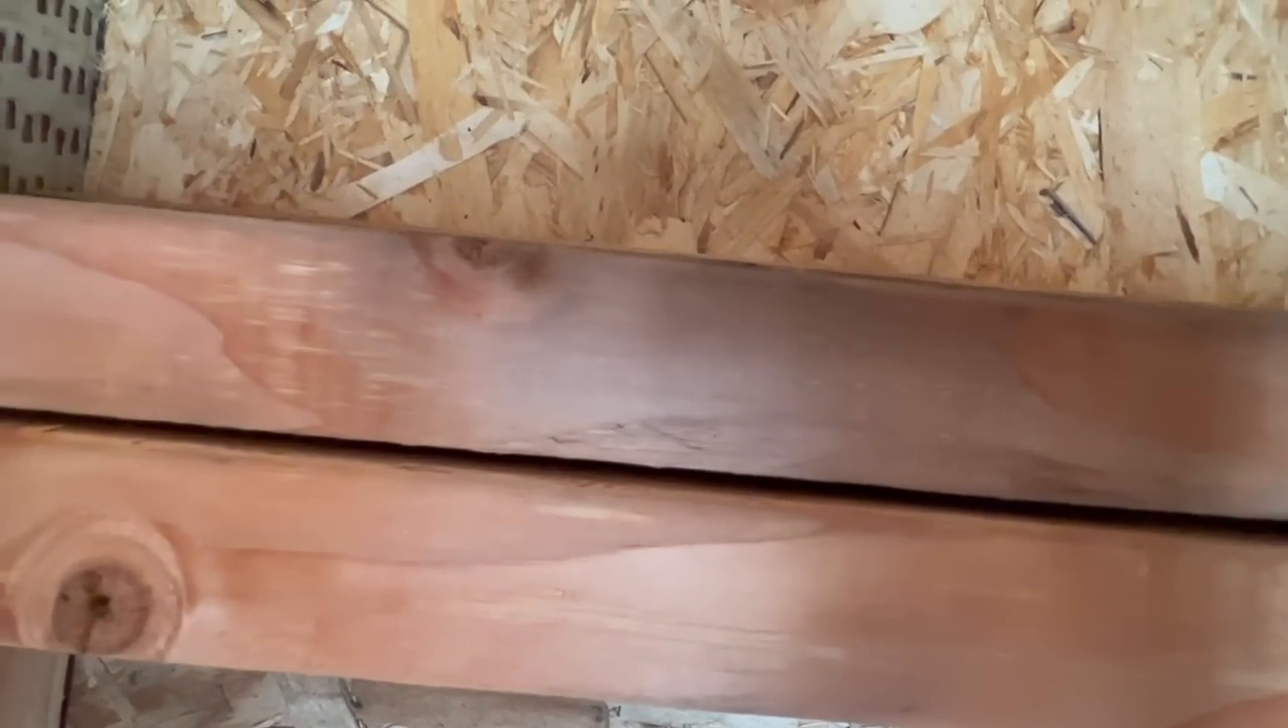So this is where we put the foam in, that gap right there. Every once in a while you can see a little bit of daylight through there.